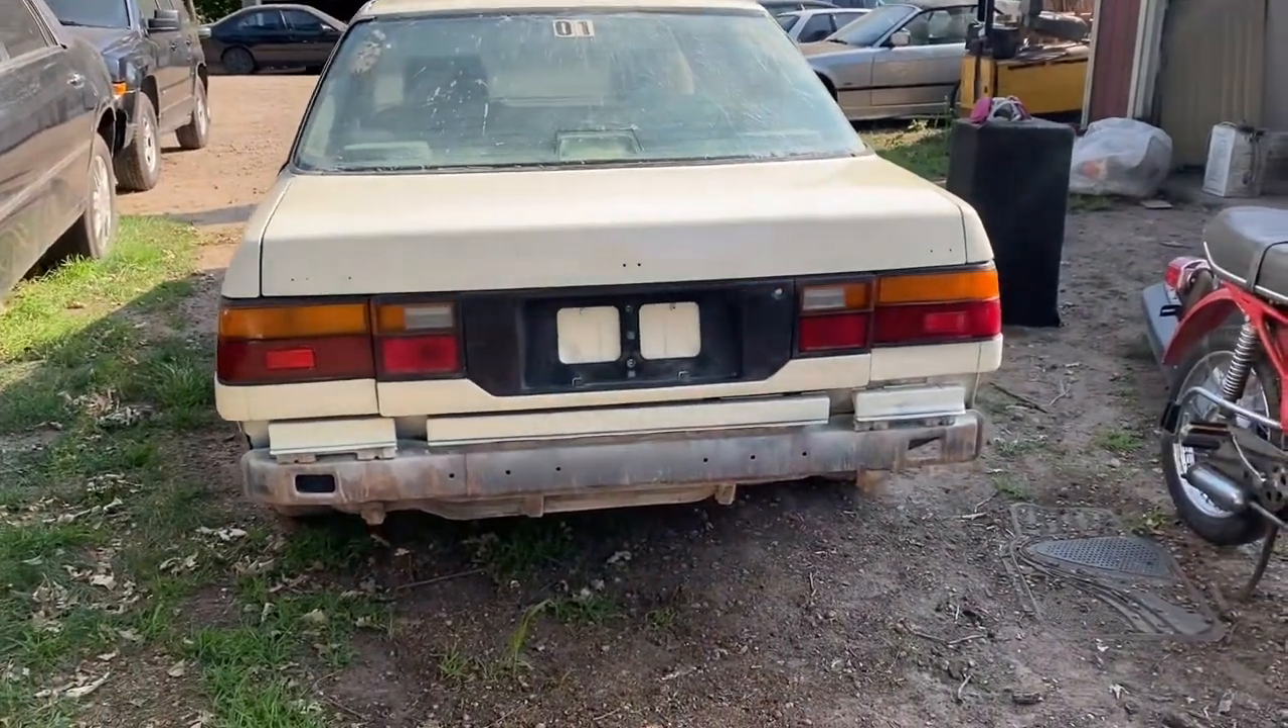I put the back lights on.